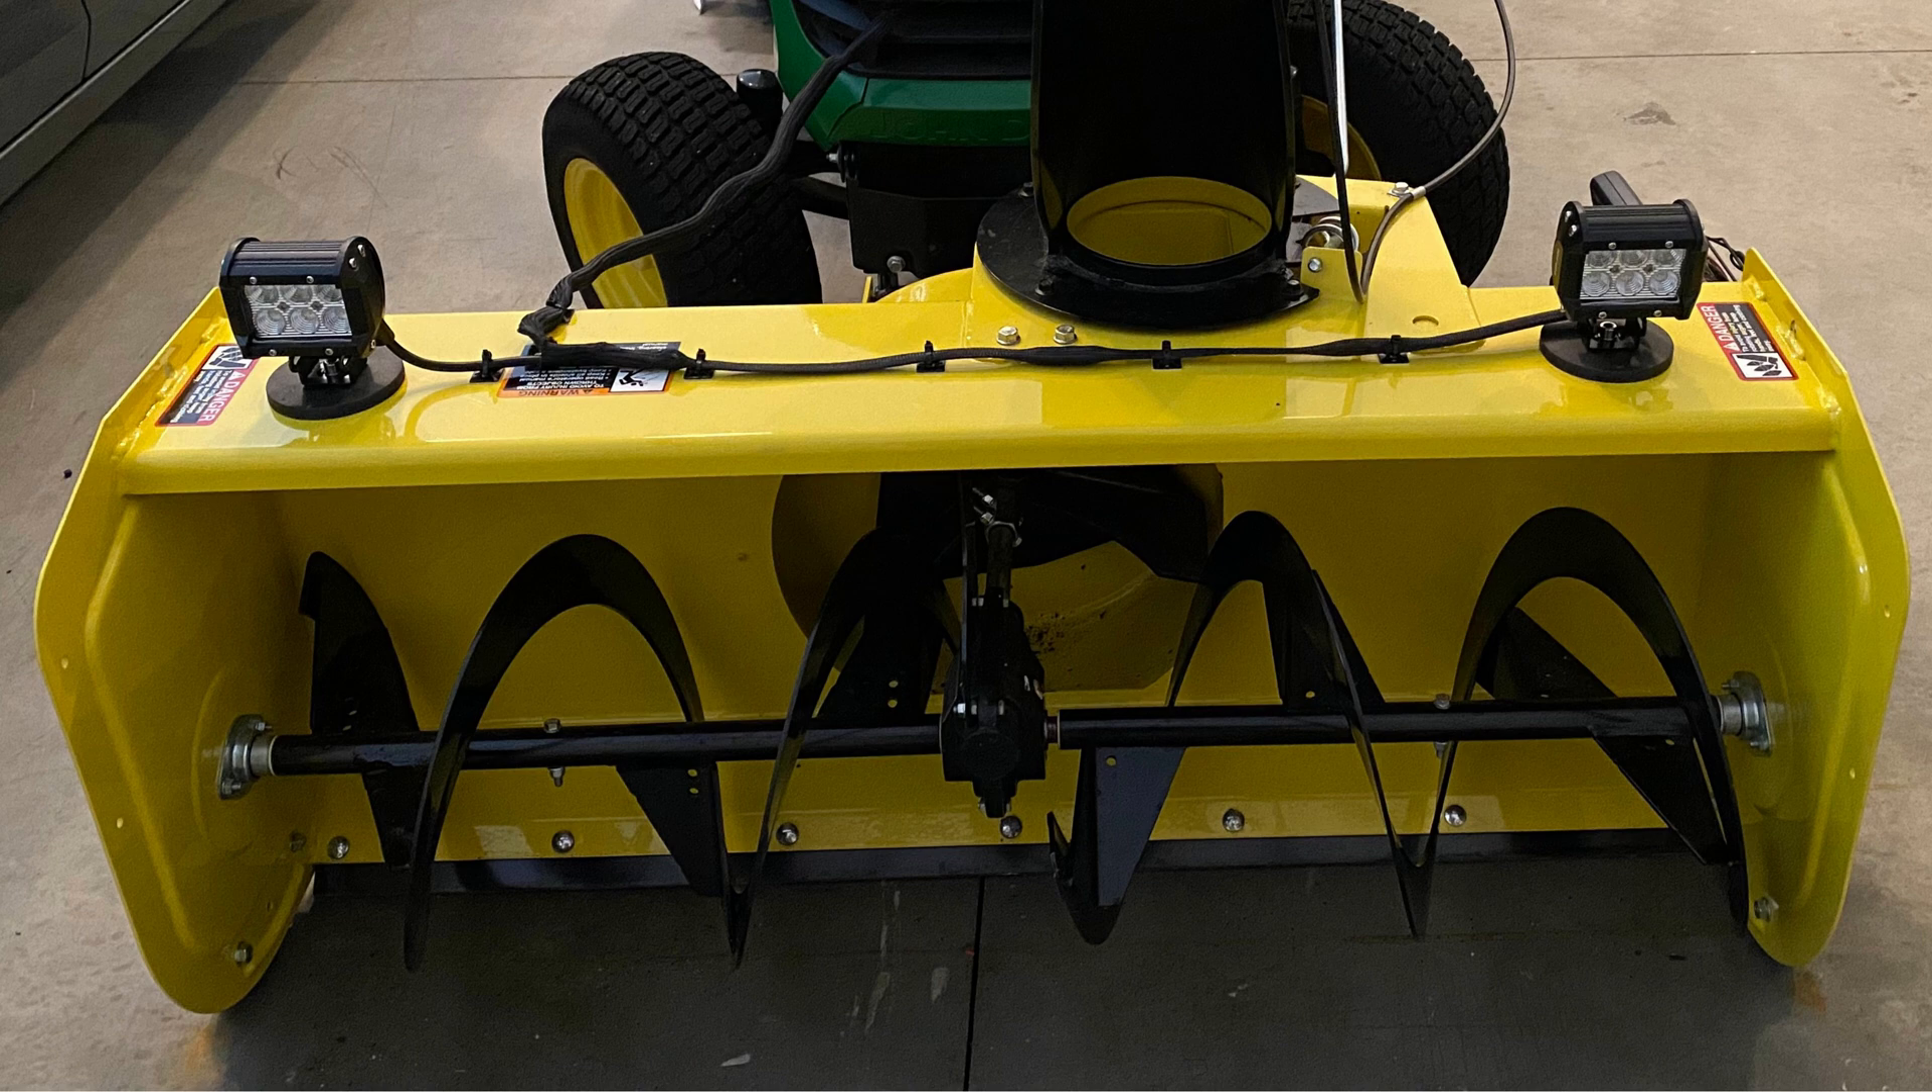Now that you have both magnetic bases done and you've got the bases connected, go ahead and mount the lights to the bases and it should look like this.